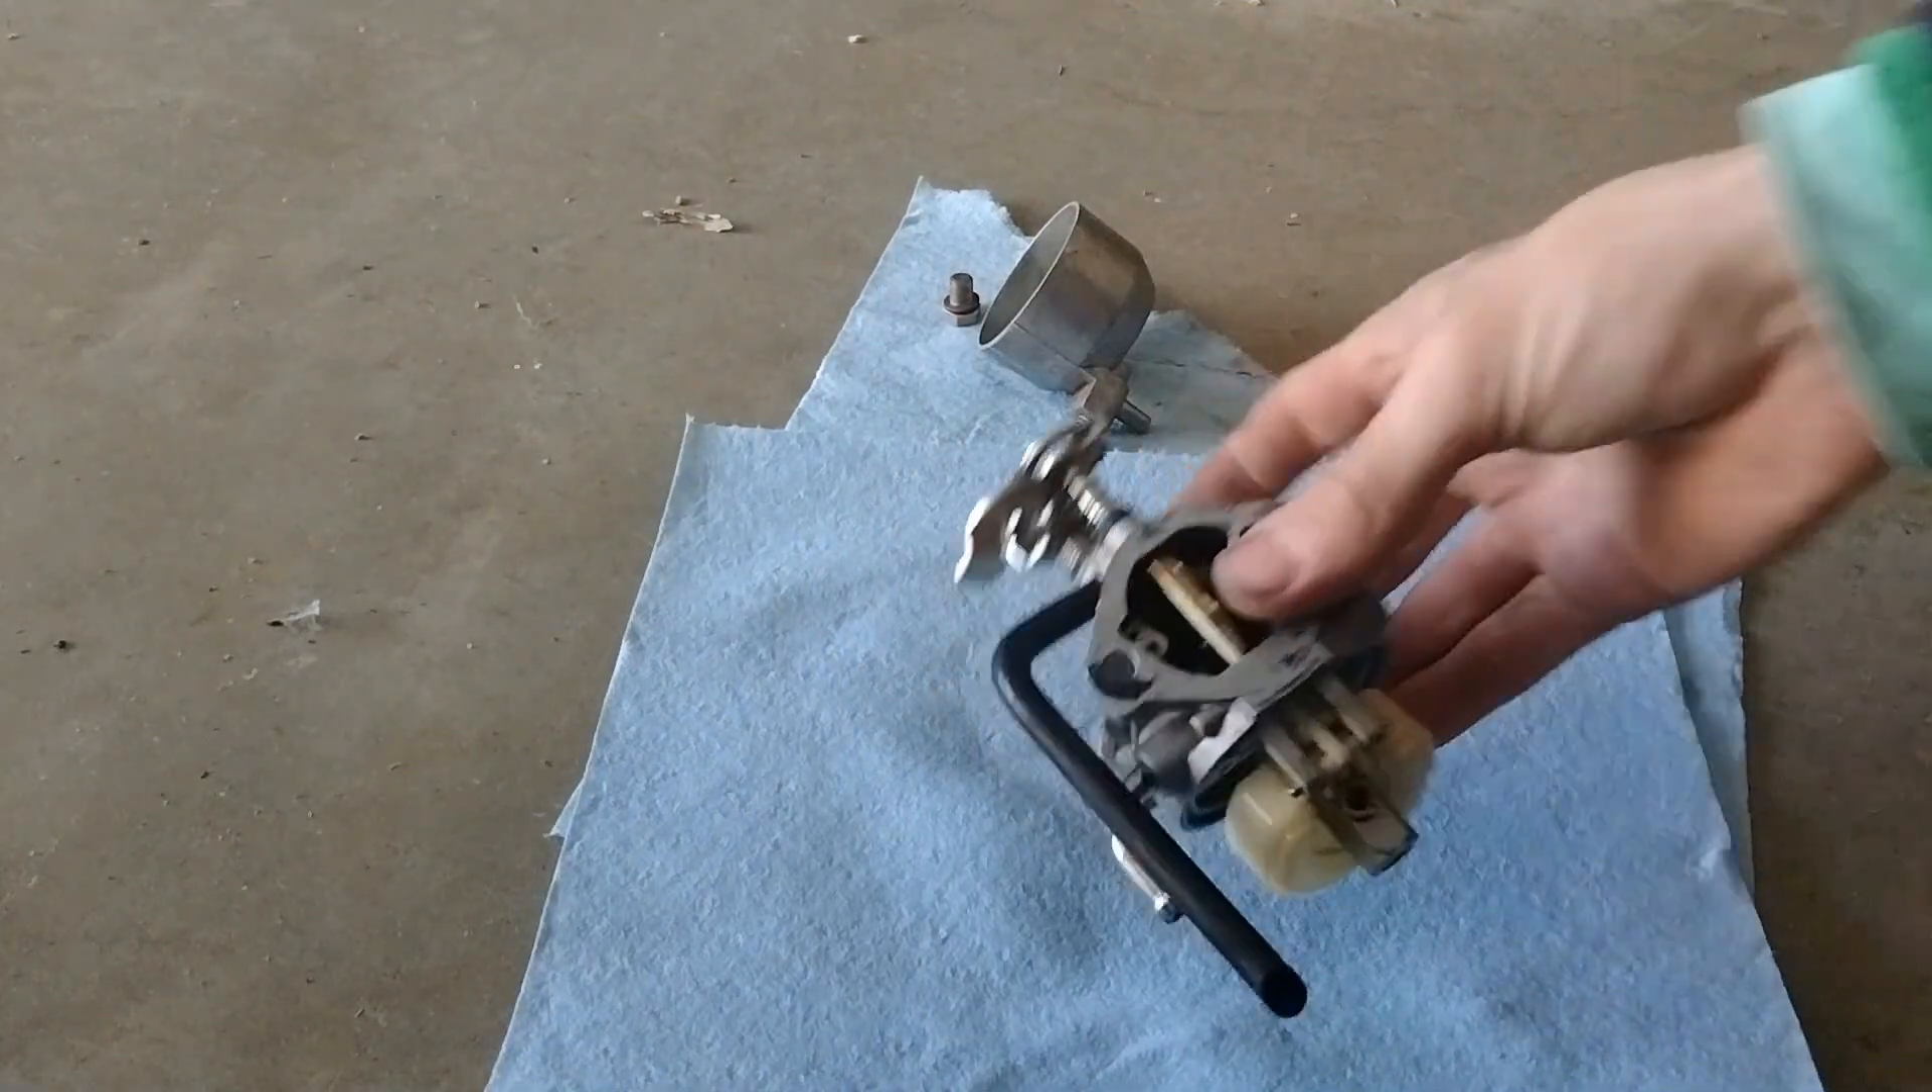All right, so I've got the carburetor off and I took the bowl off.